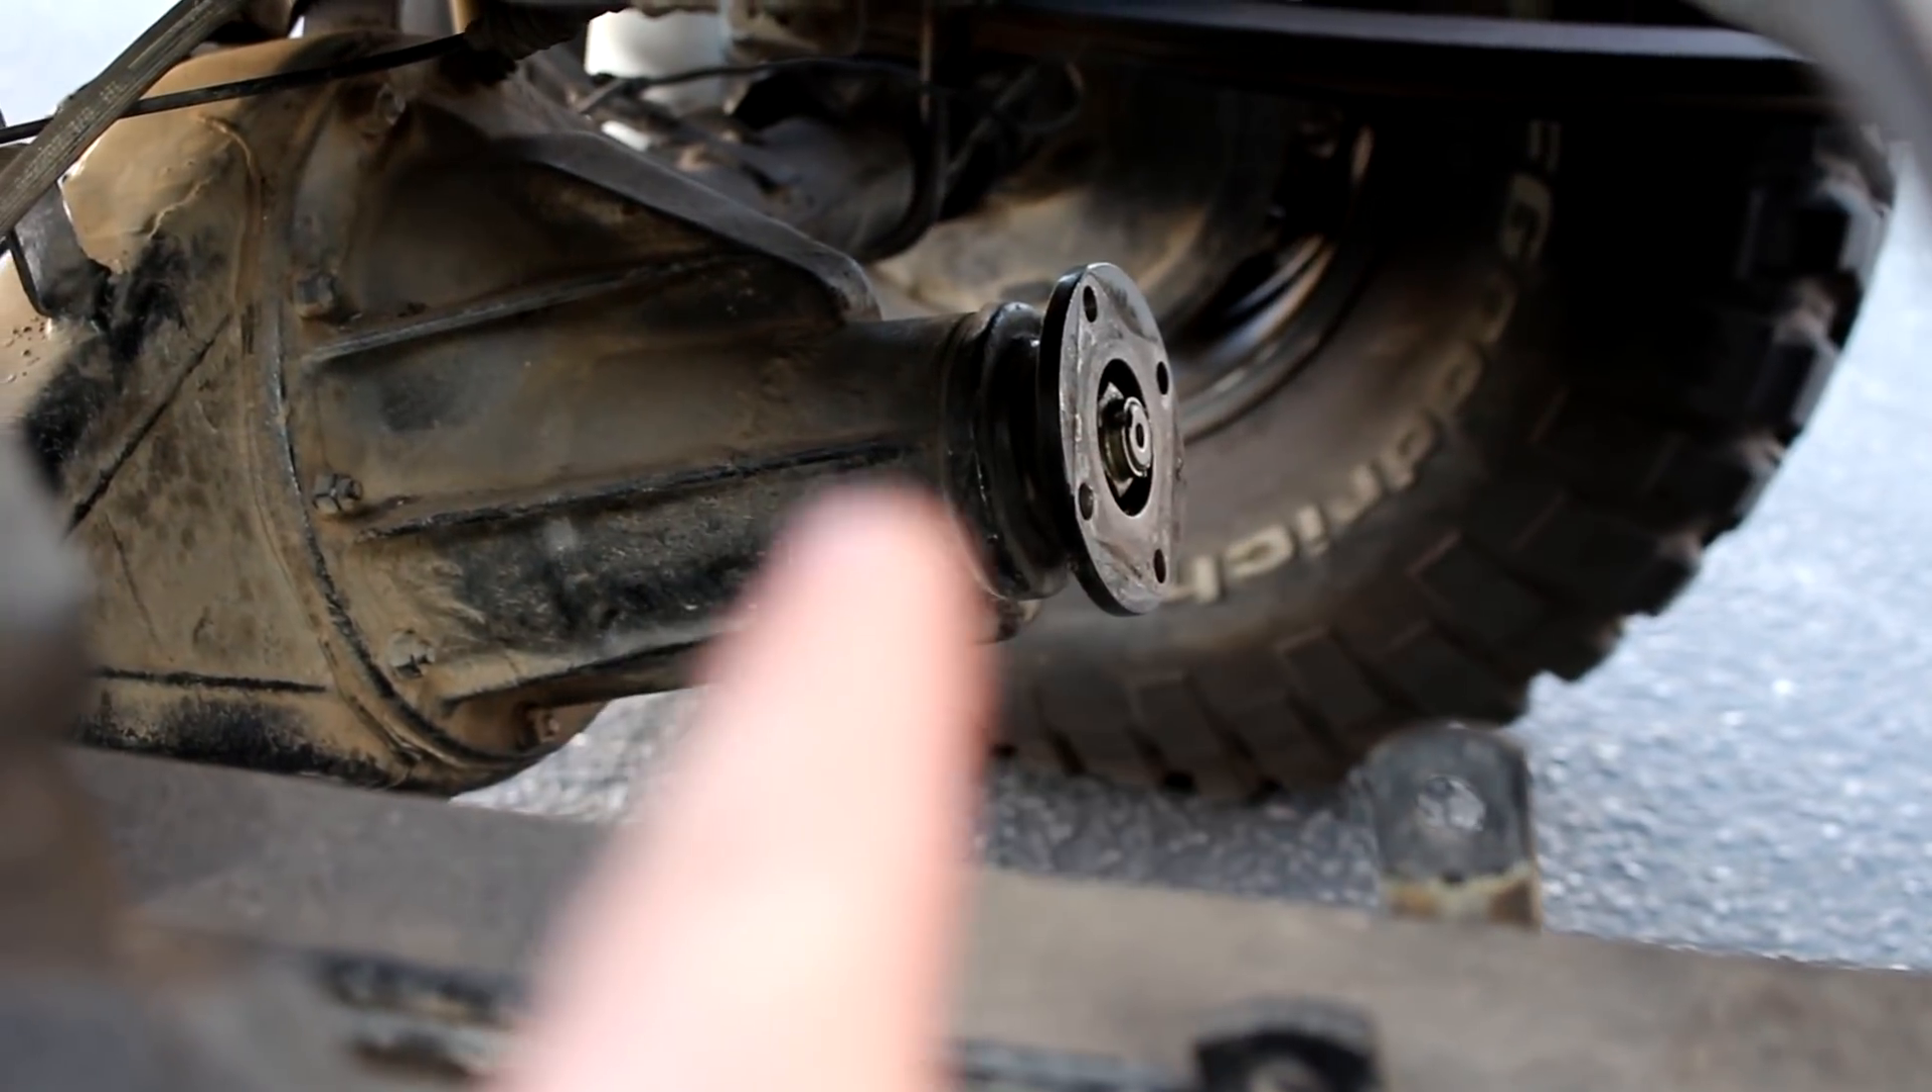As far as things I still have left to do, obviously I have no rear drive line. I'm working on that.